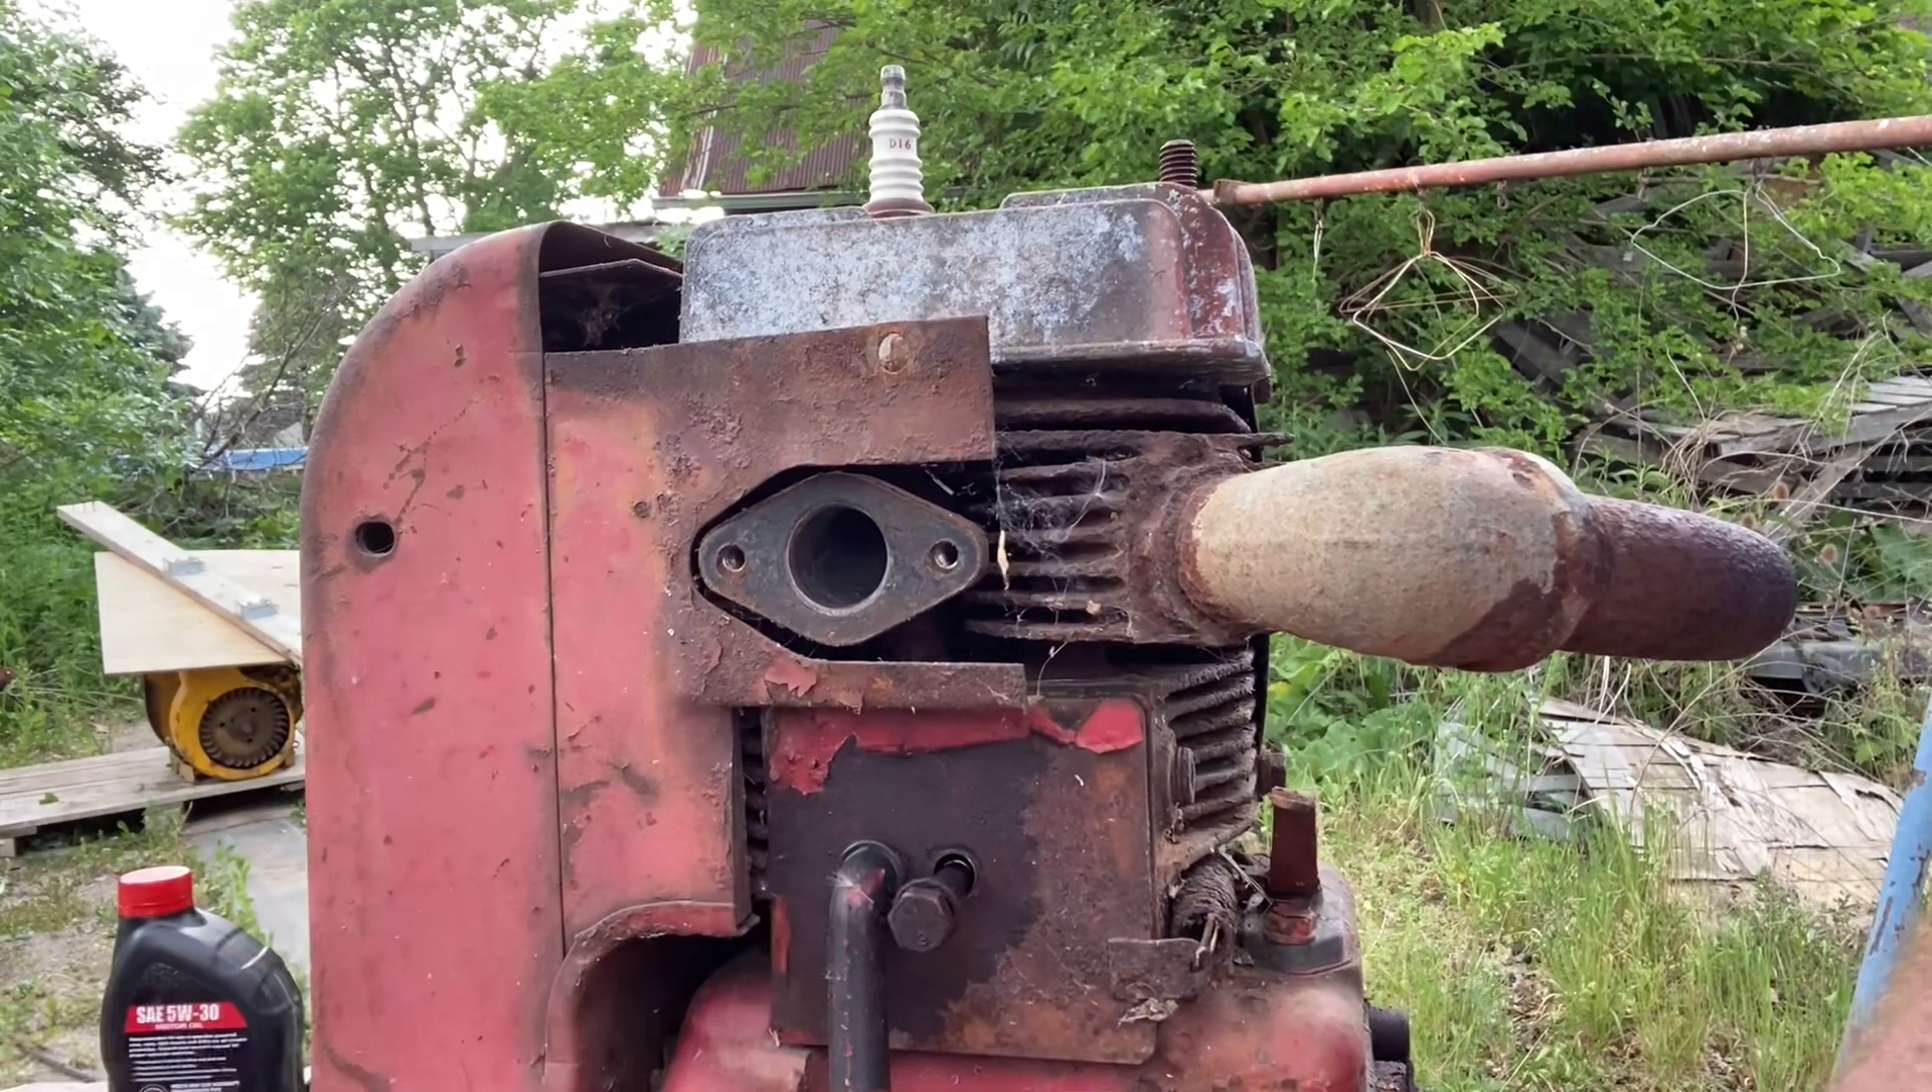Now, you can see I have the carburetor off.